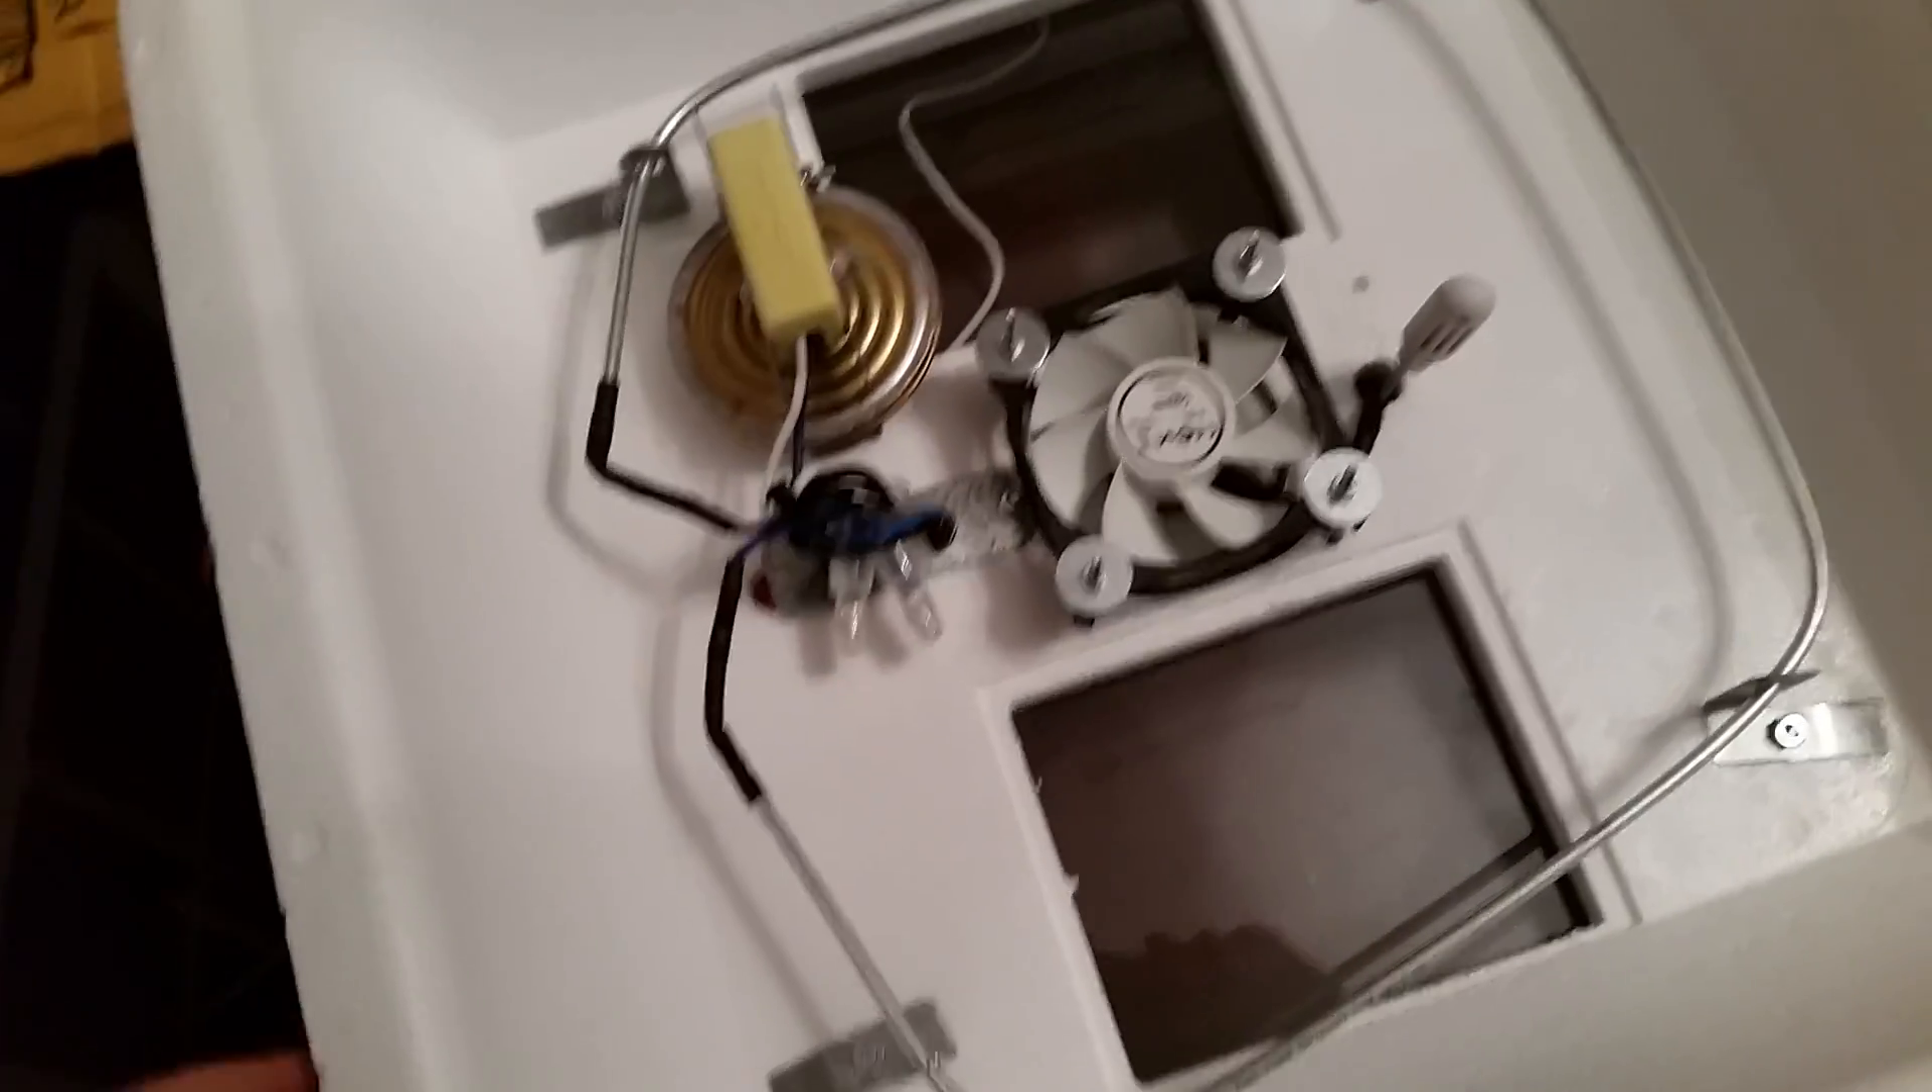I went ahead and mounted the fan inside the incubator there.